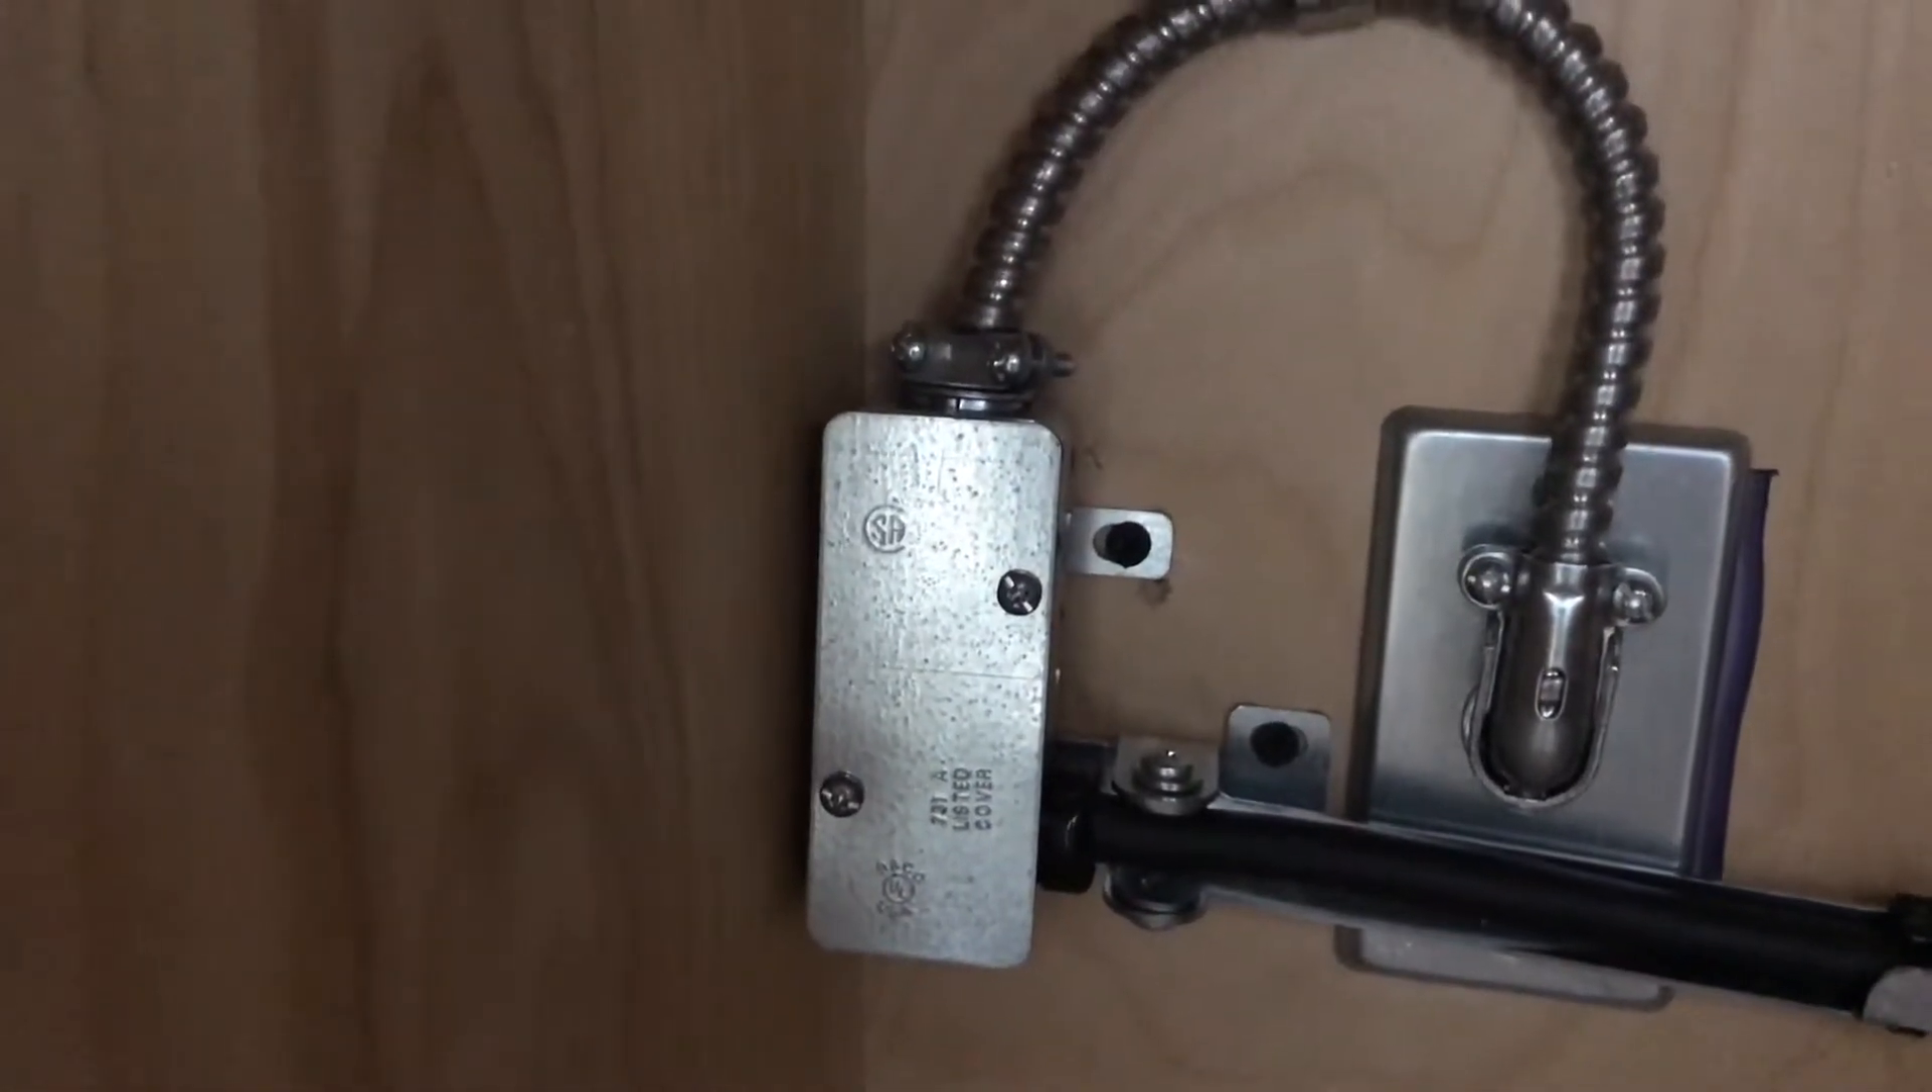All the electrical connections are now tightened up, cover plates back on.